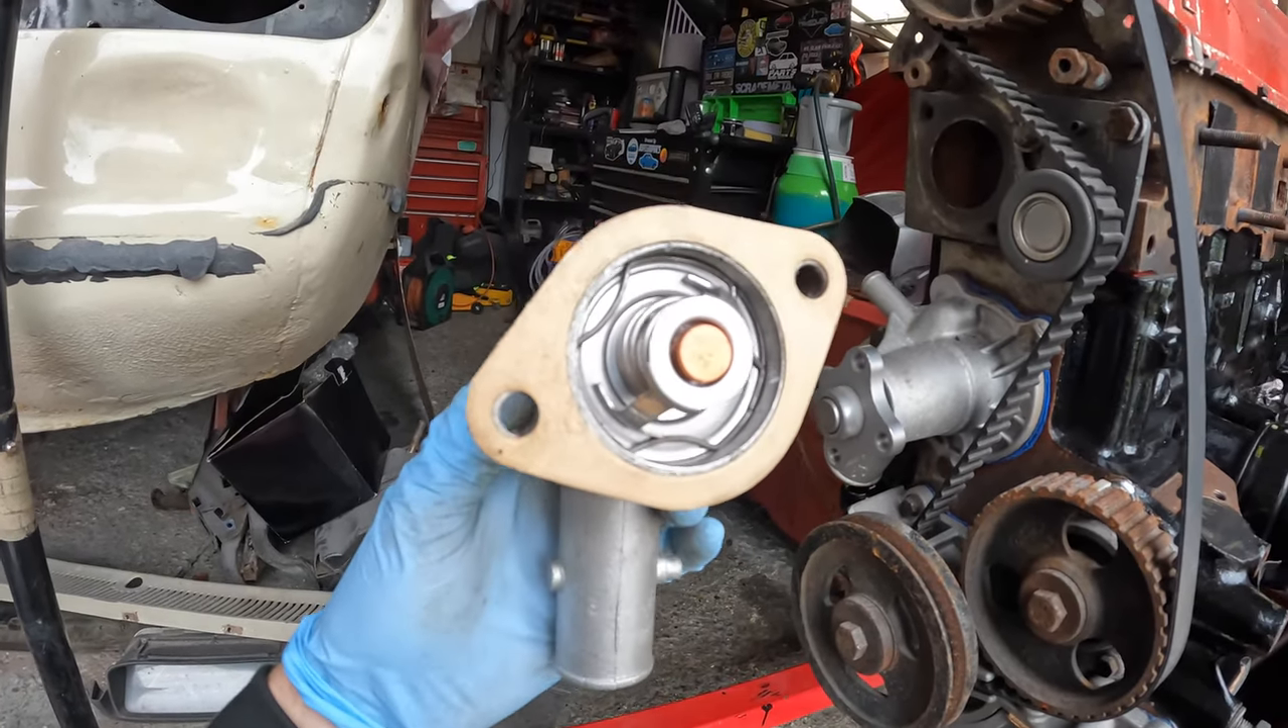Got the new gasket on now so i just need to bolt it up and refit it.